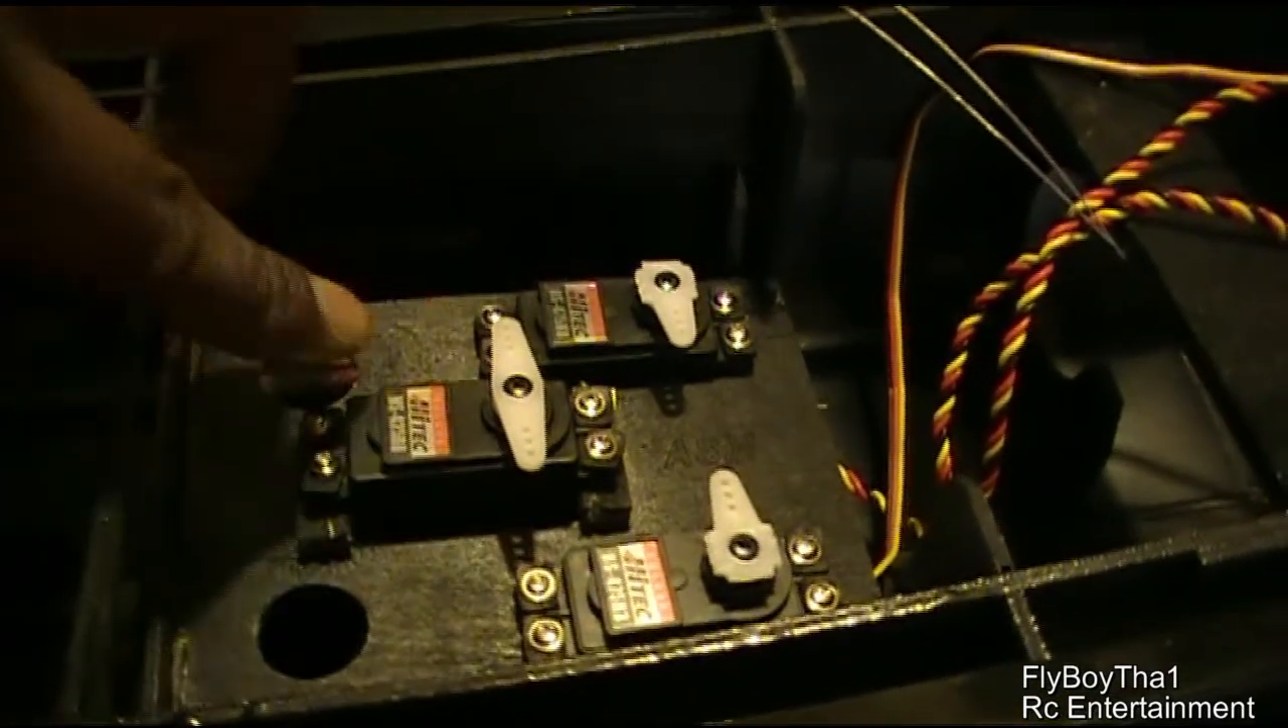Okay, so I've got the servos installed for the rudder area.